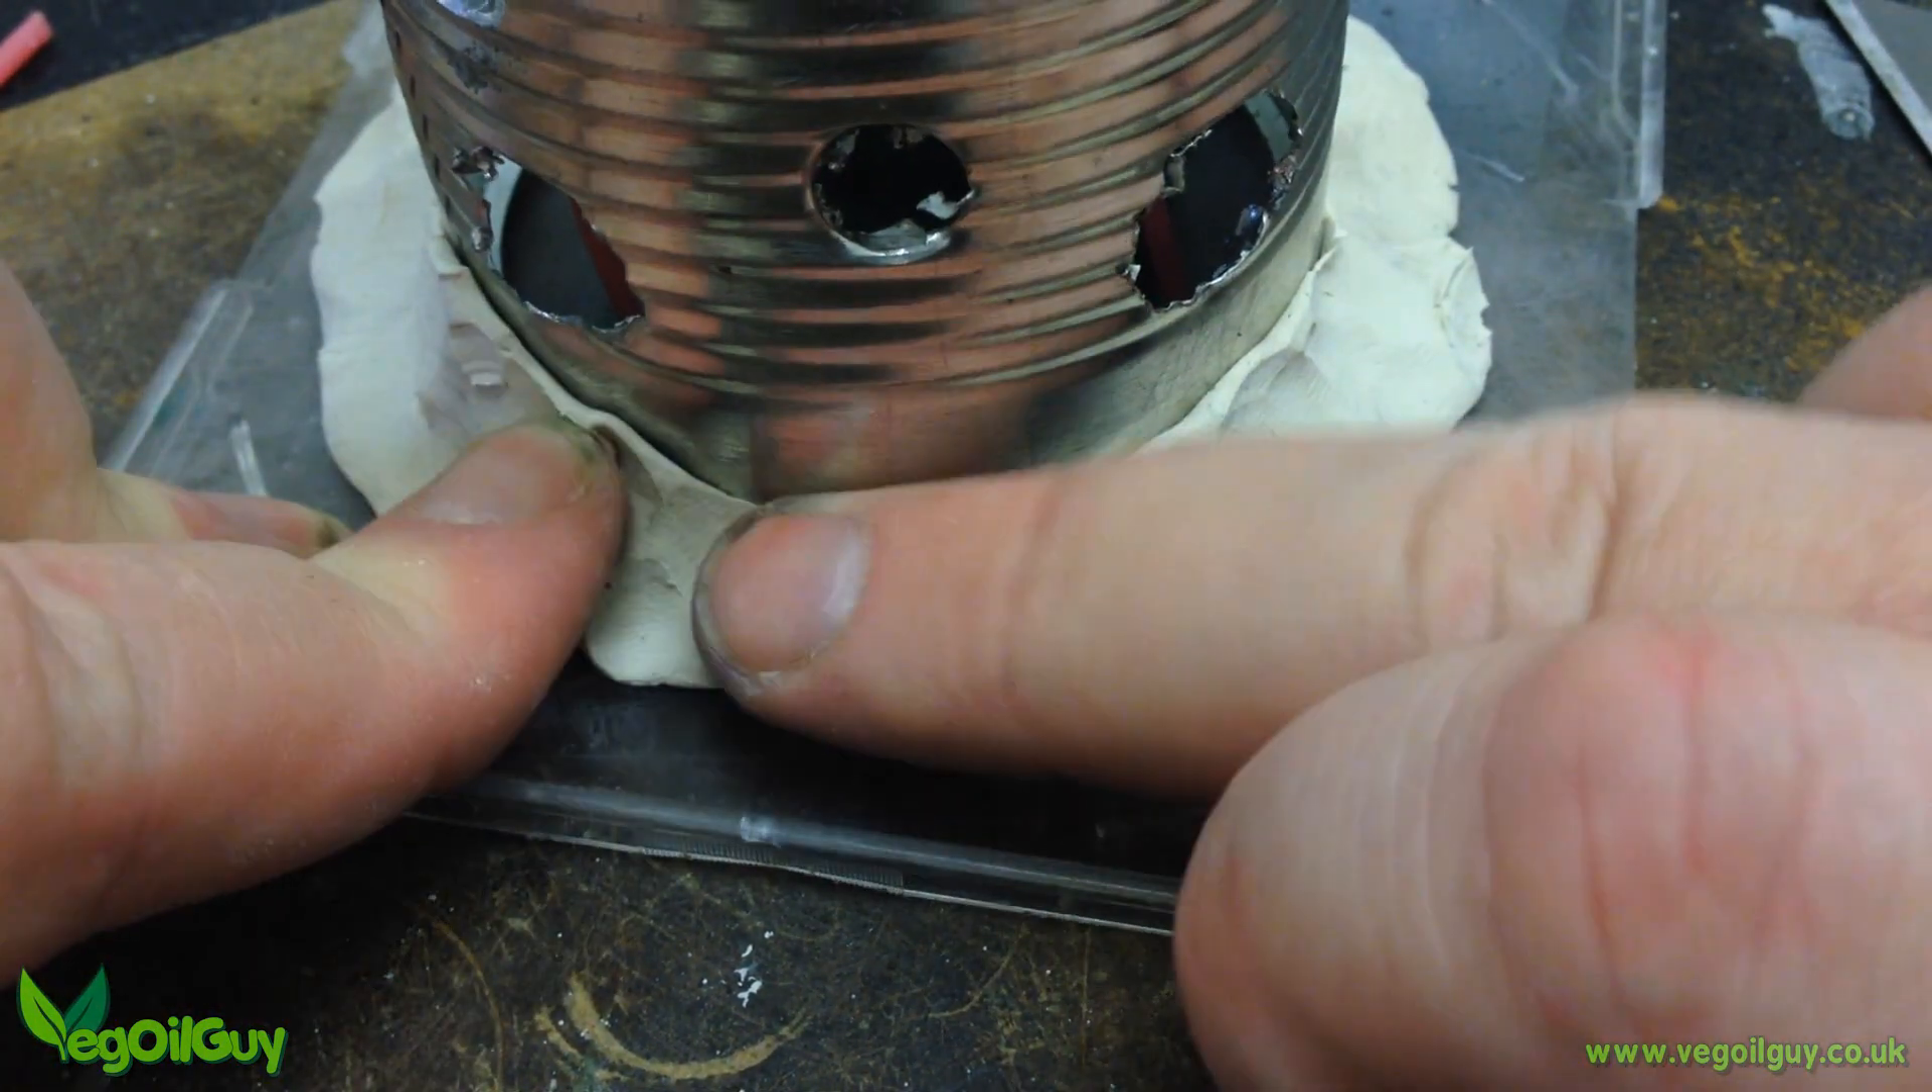A series of large holes were drilled through the can before it was attached to the base with more plasticine.